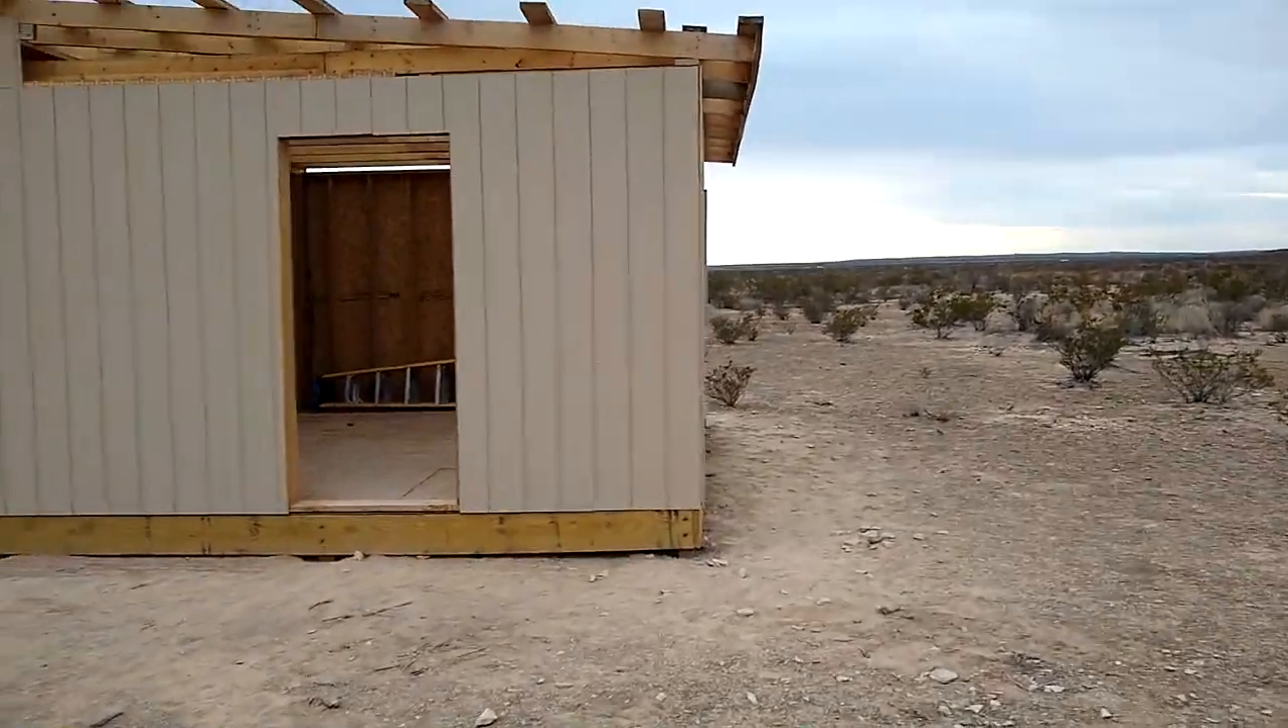So we have most of the siding up on our little building here.